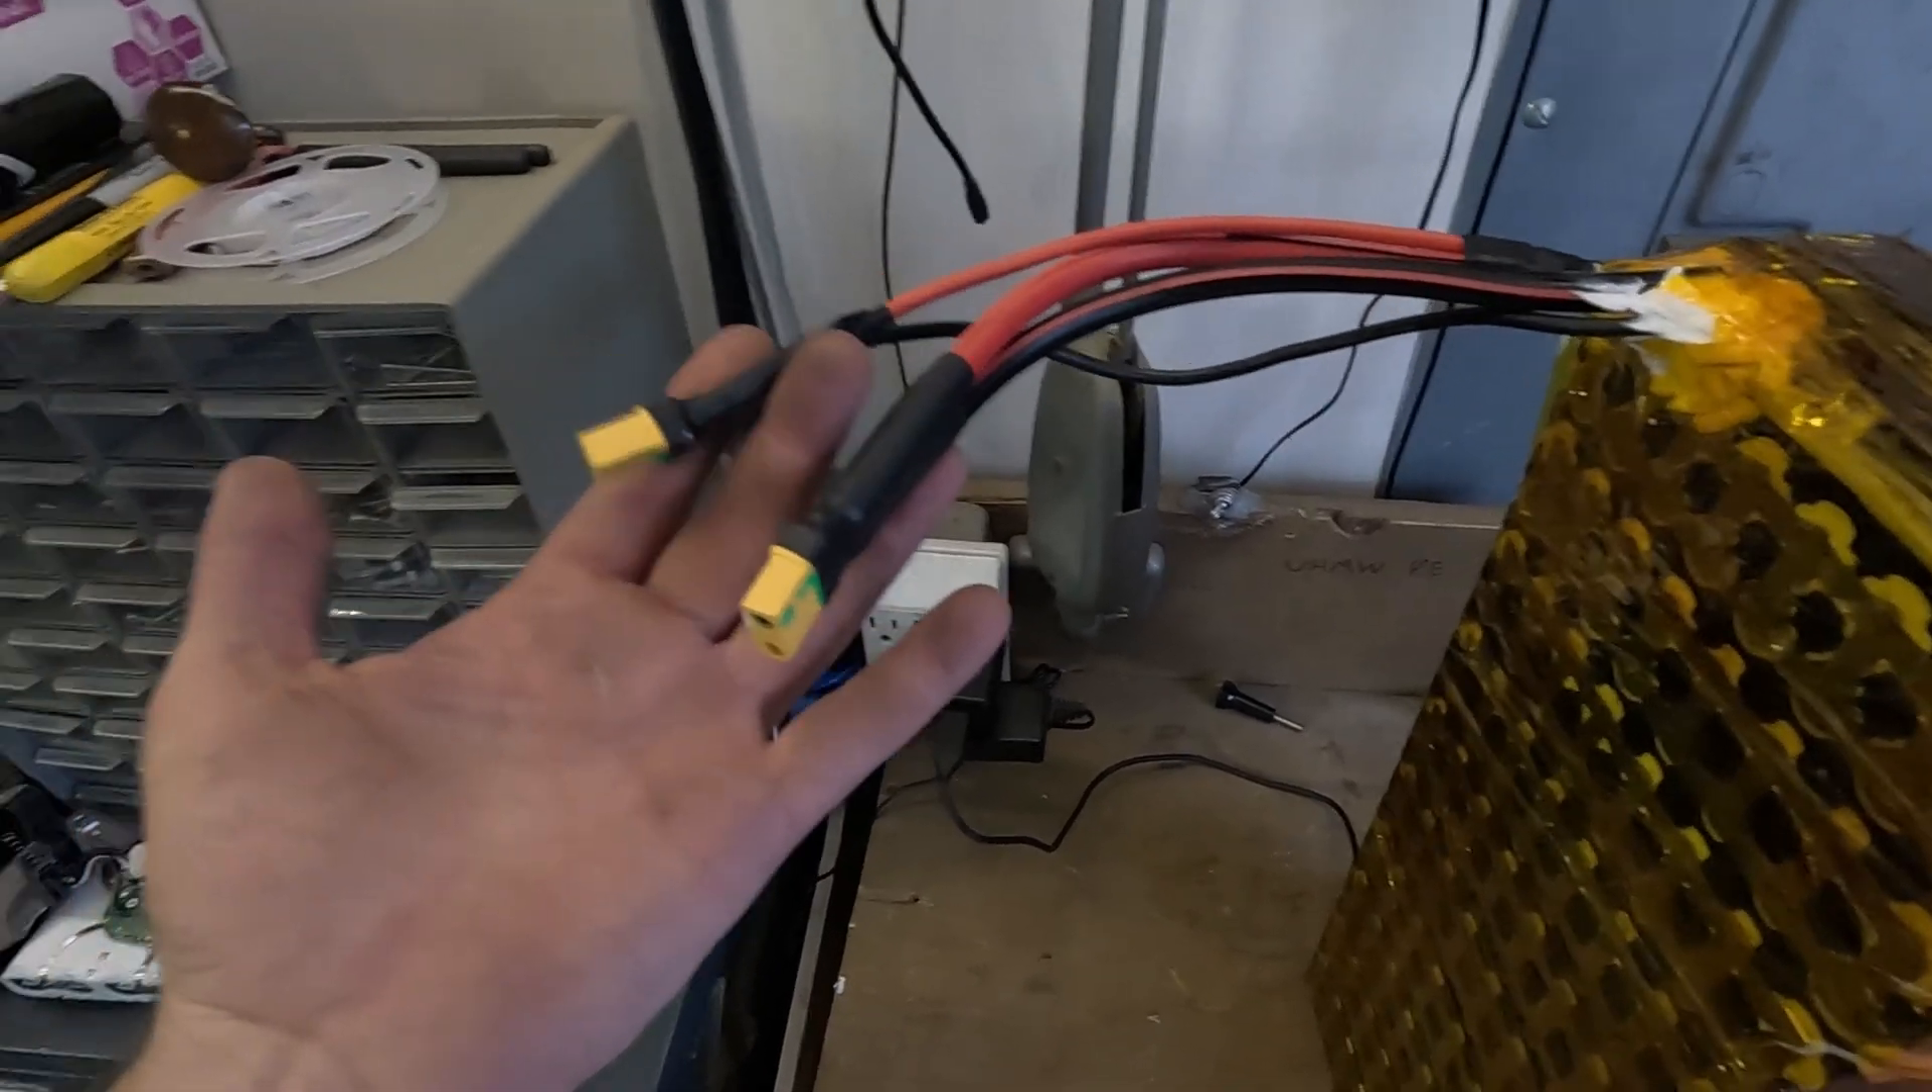We have put on the positive and negative terminals for both charge and discharge.